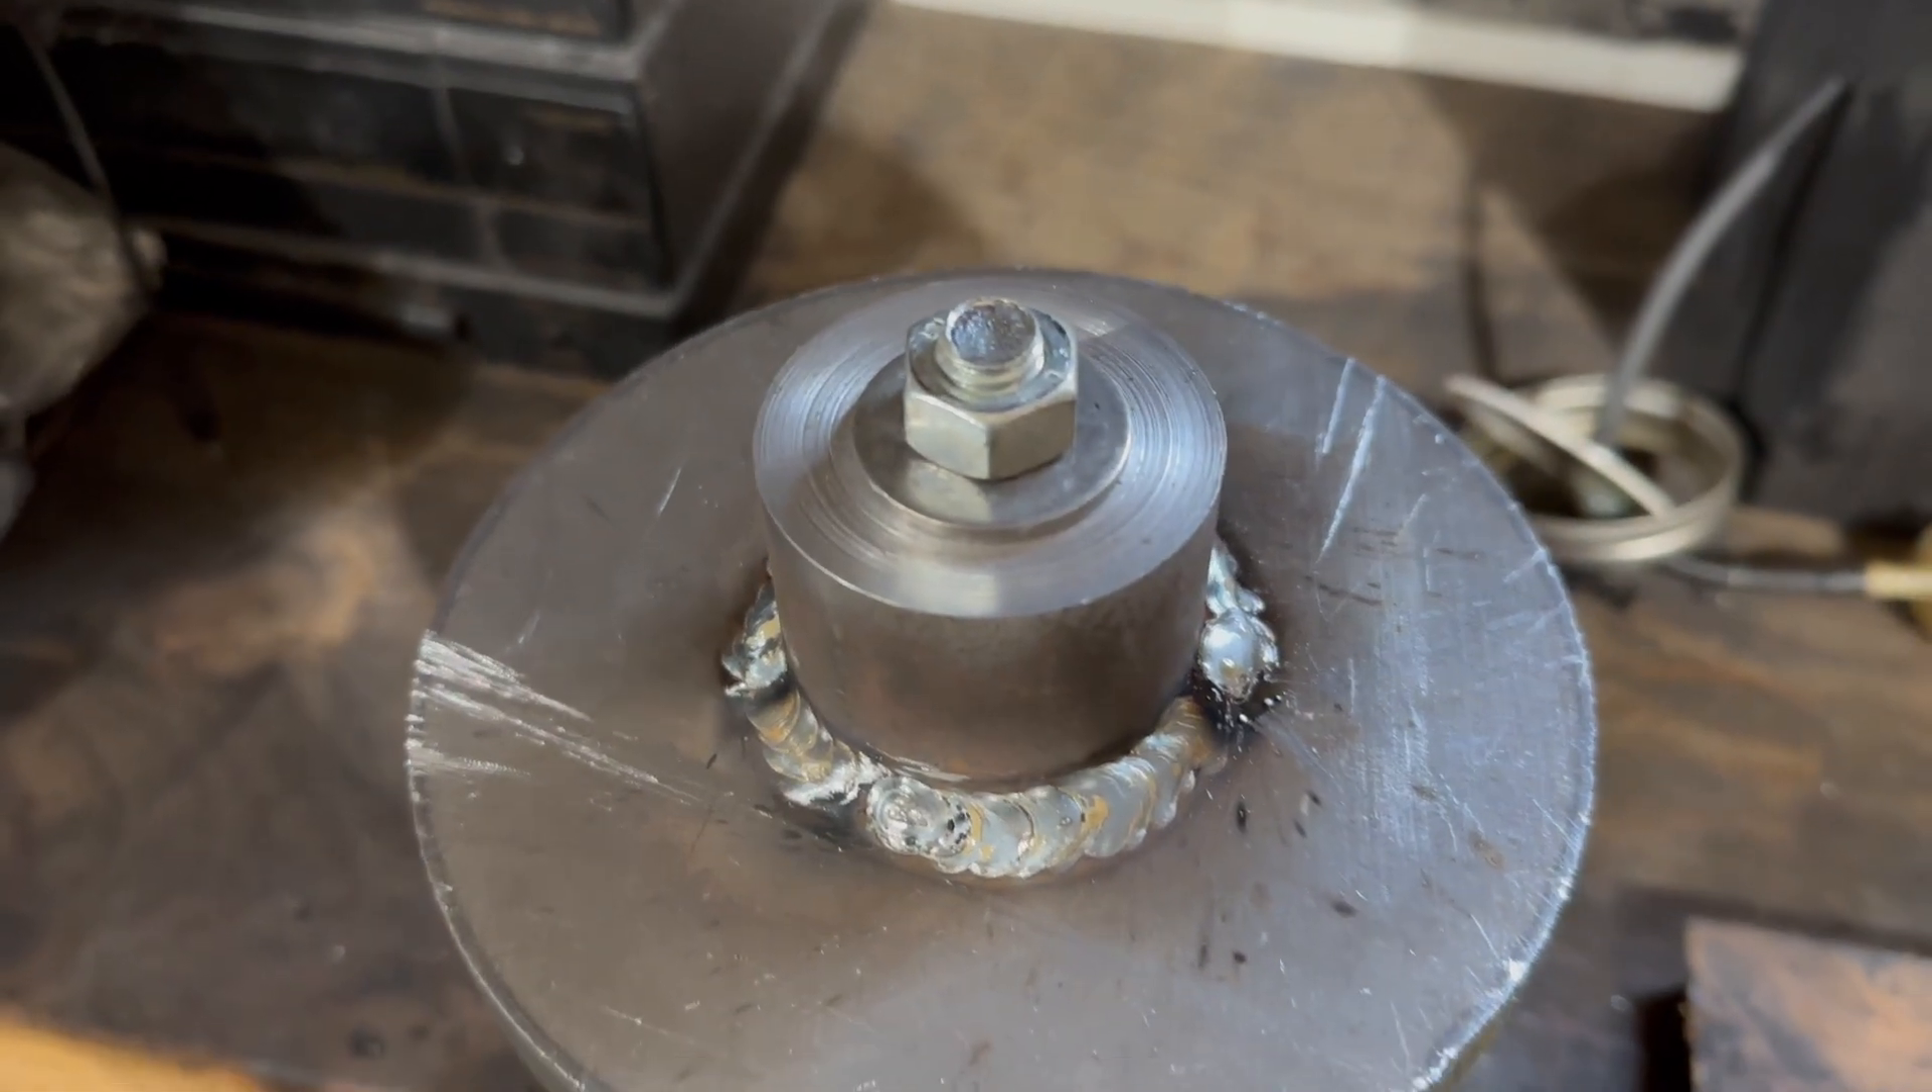I have that steel round bar welded onto the 6 inch diameter steel disc.